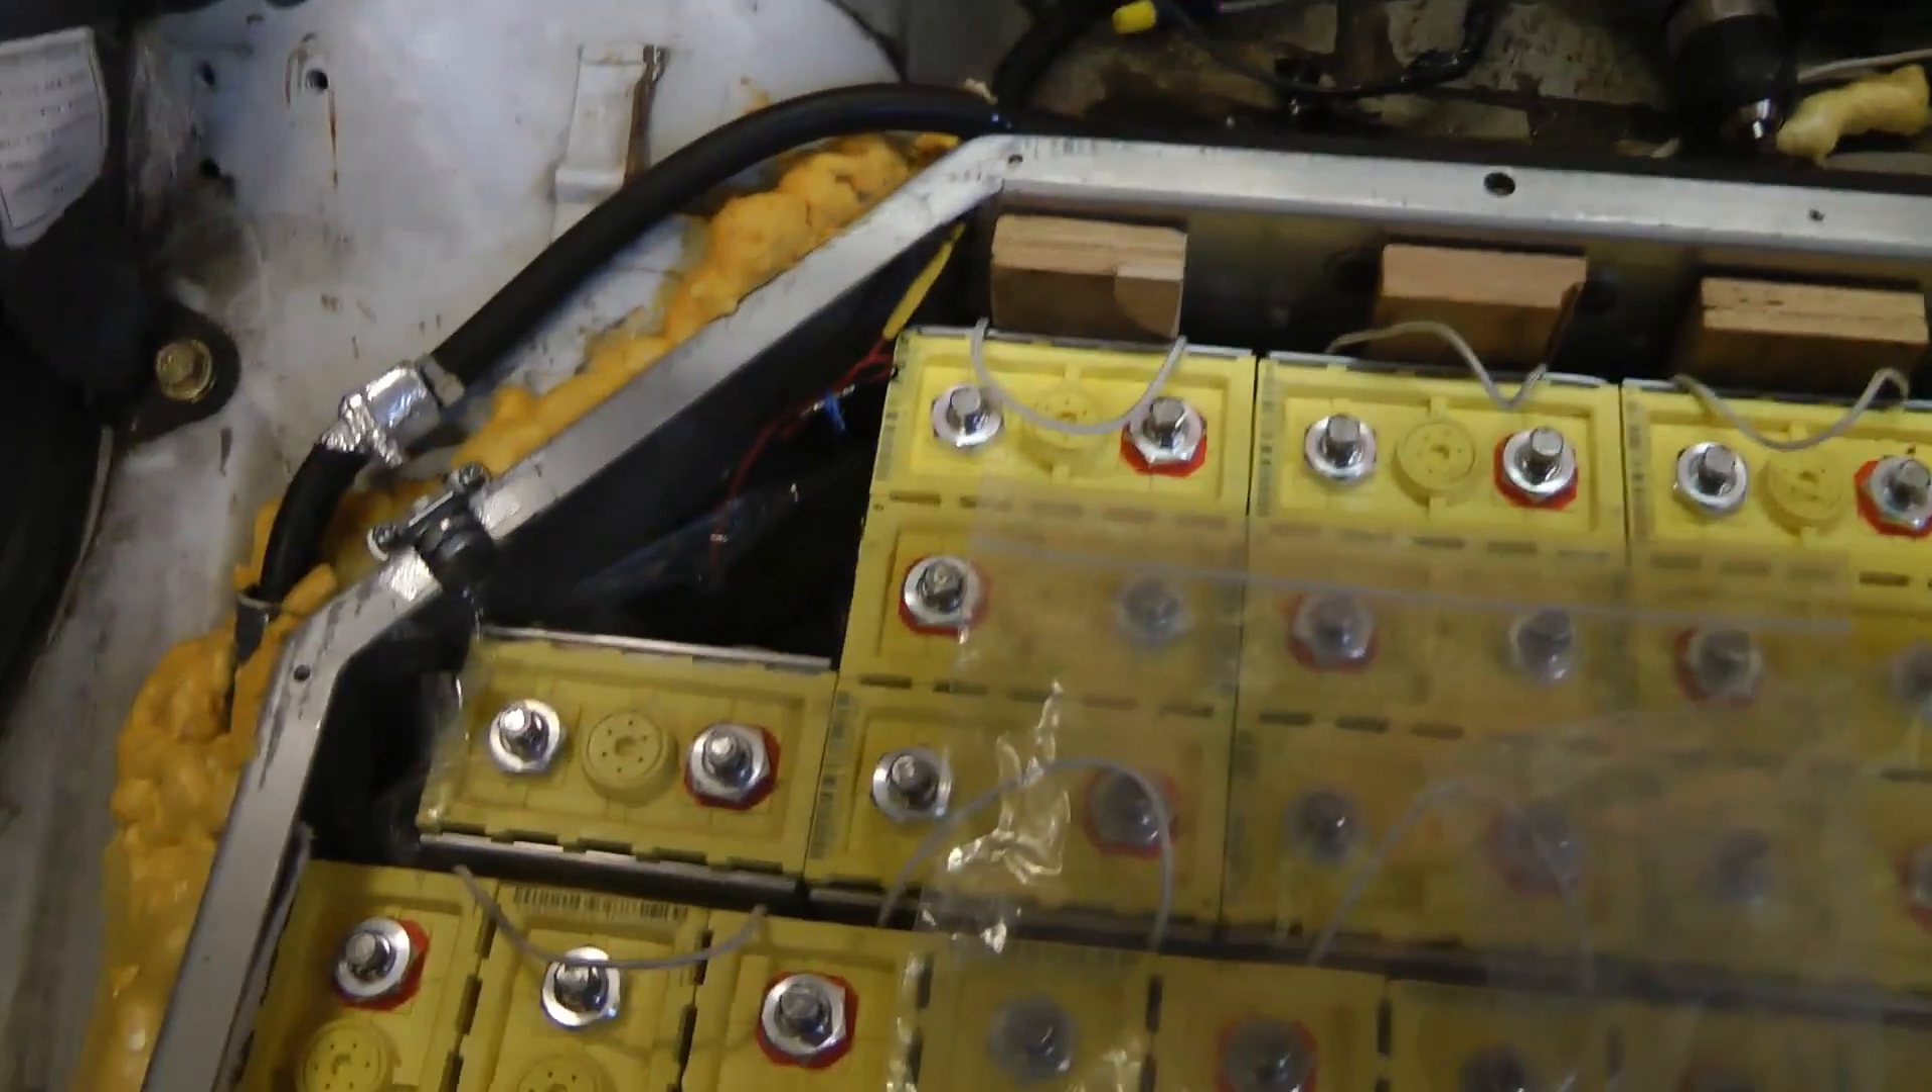I just have to secure the batteries fully first. I've got these wood wedges holding them in this way.